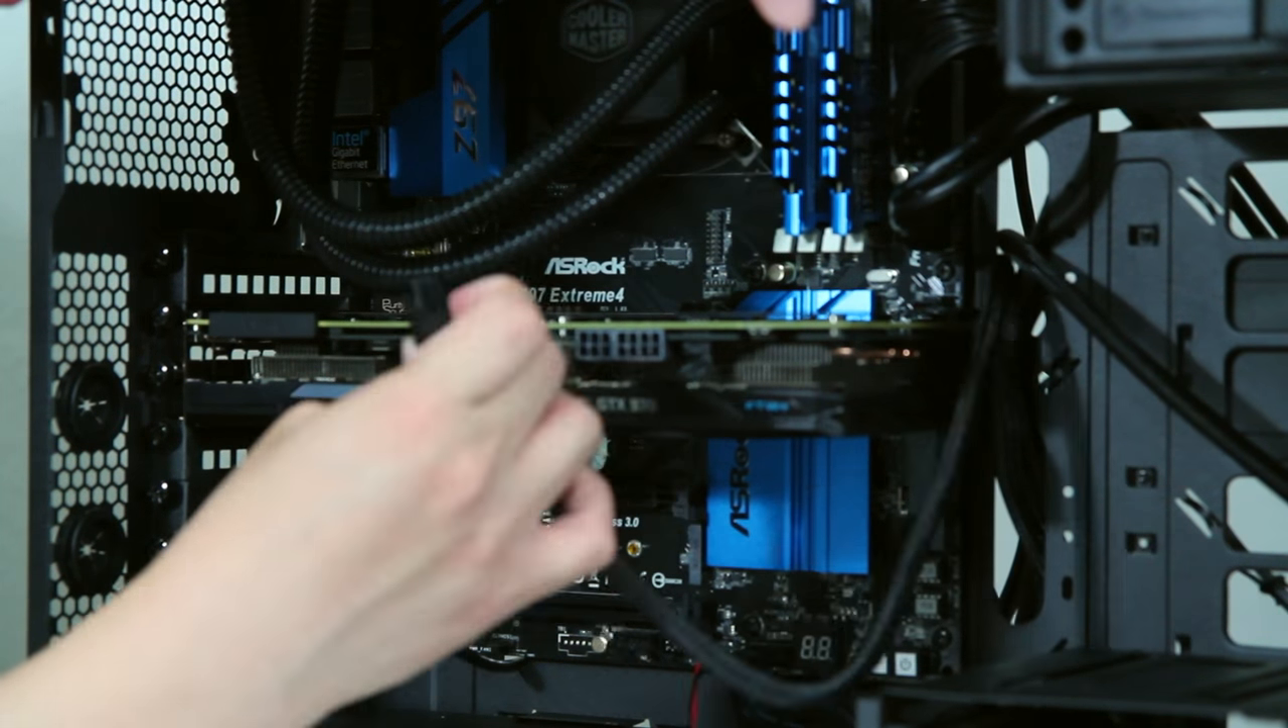All right, and now we have an installed GTX 970 minus the power cables.